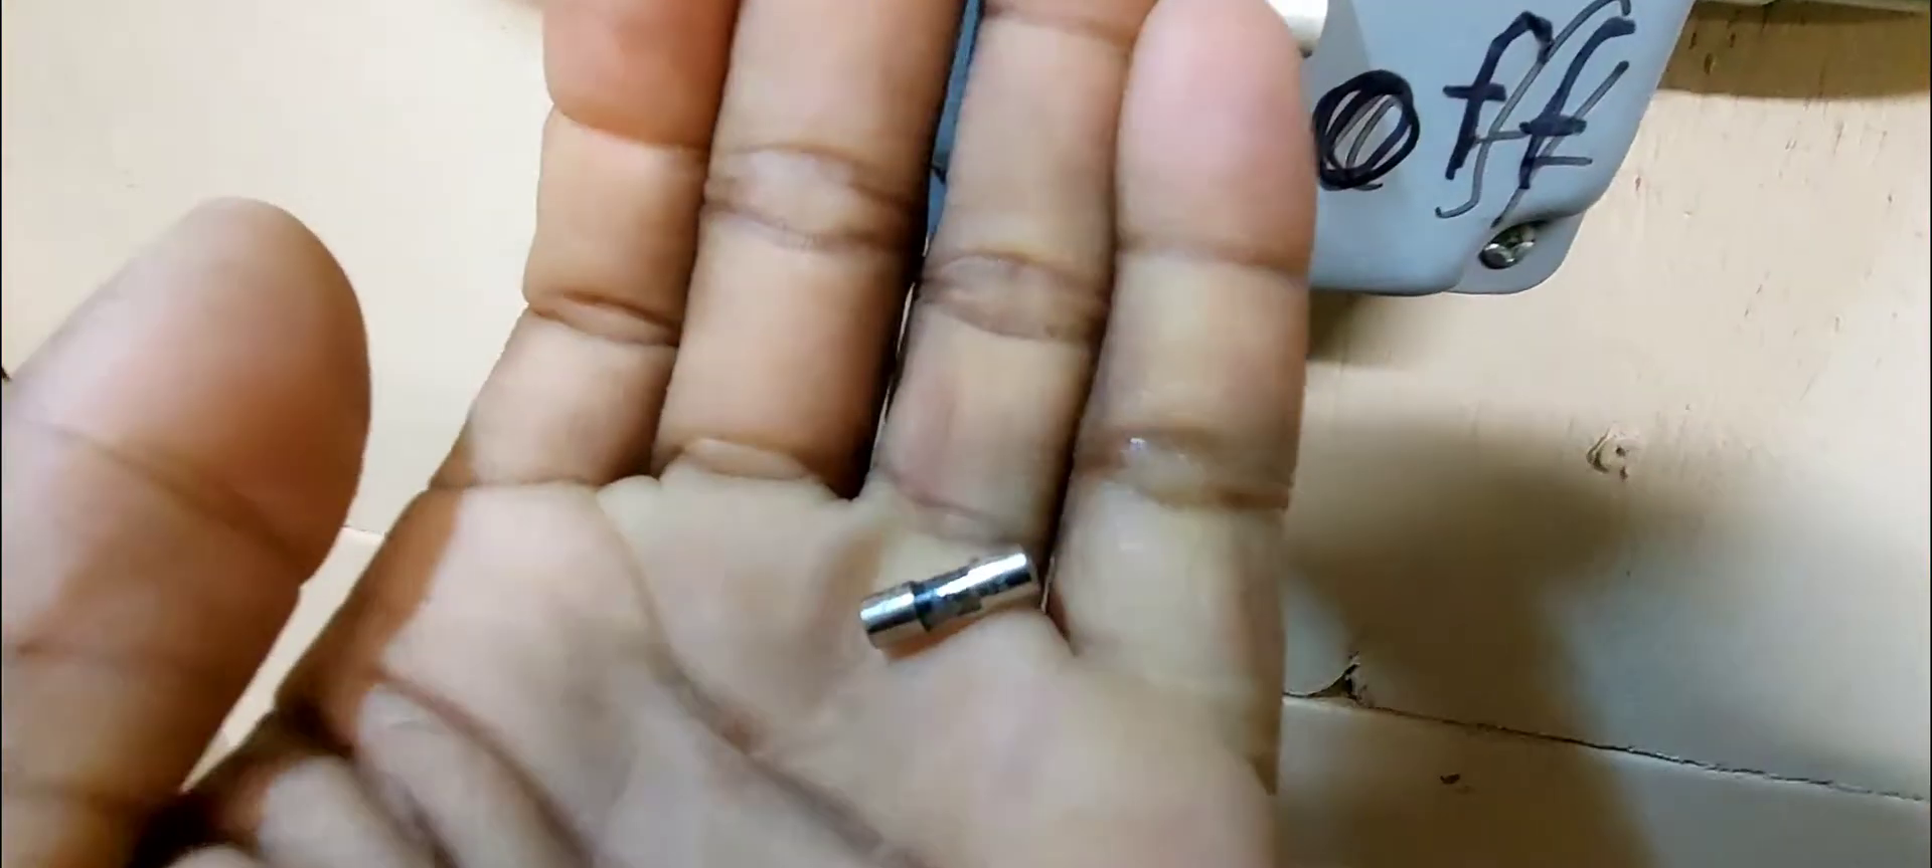There's the fuse the fuse is out.